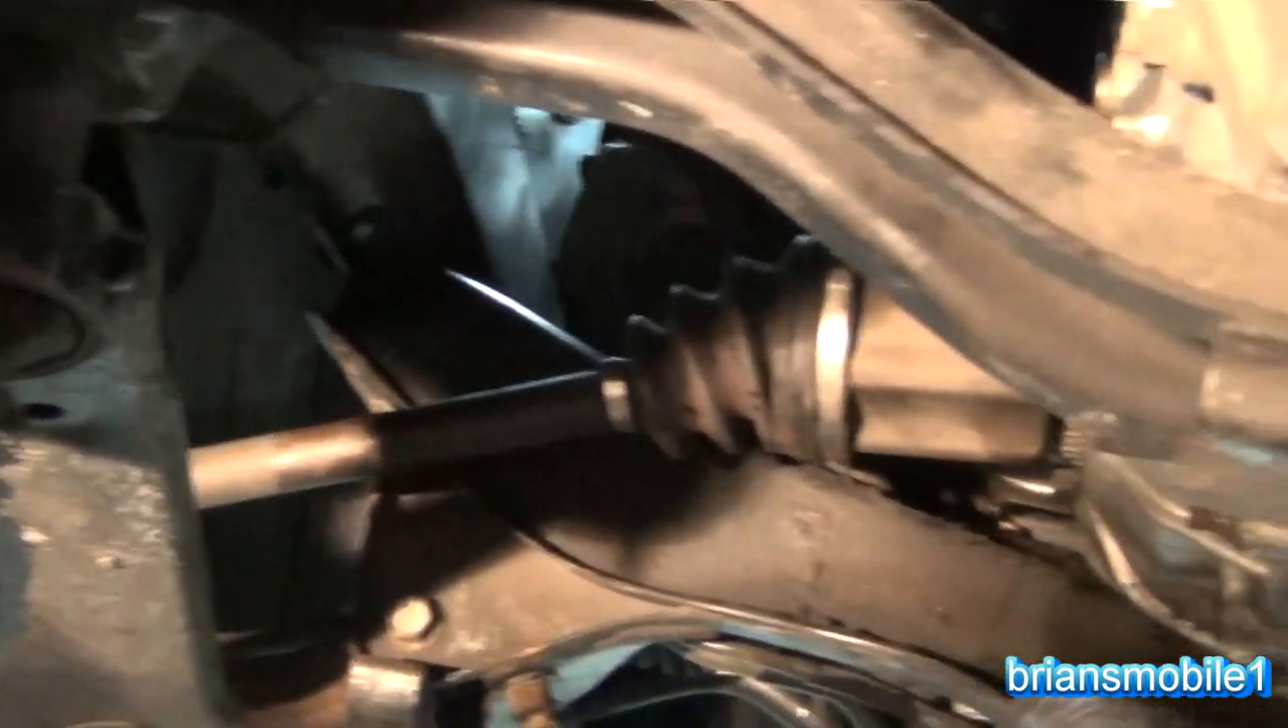So I got the CV axles put in.